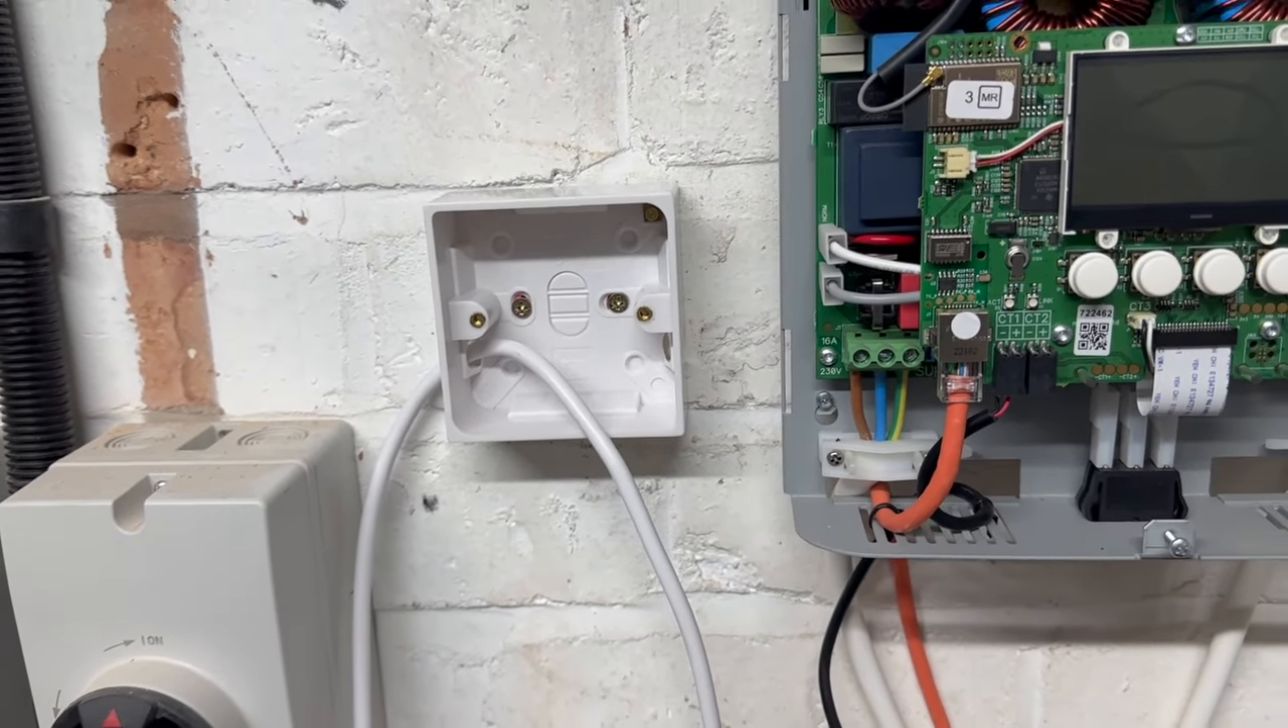So let me get that mounted on the wall now. So I've got the box mounted on the wall.